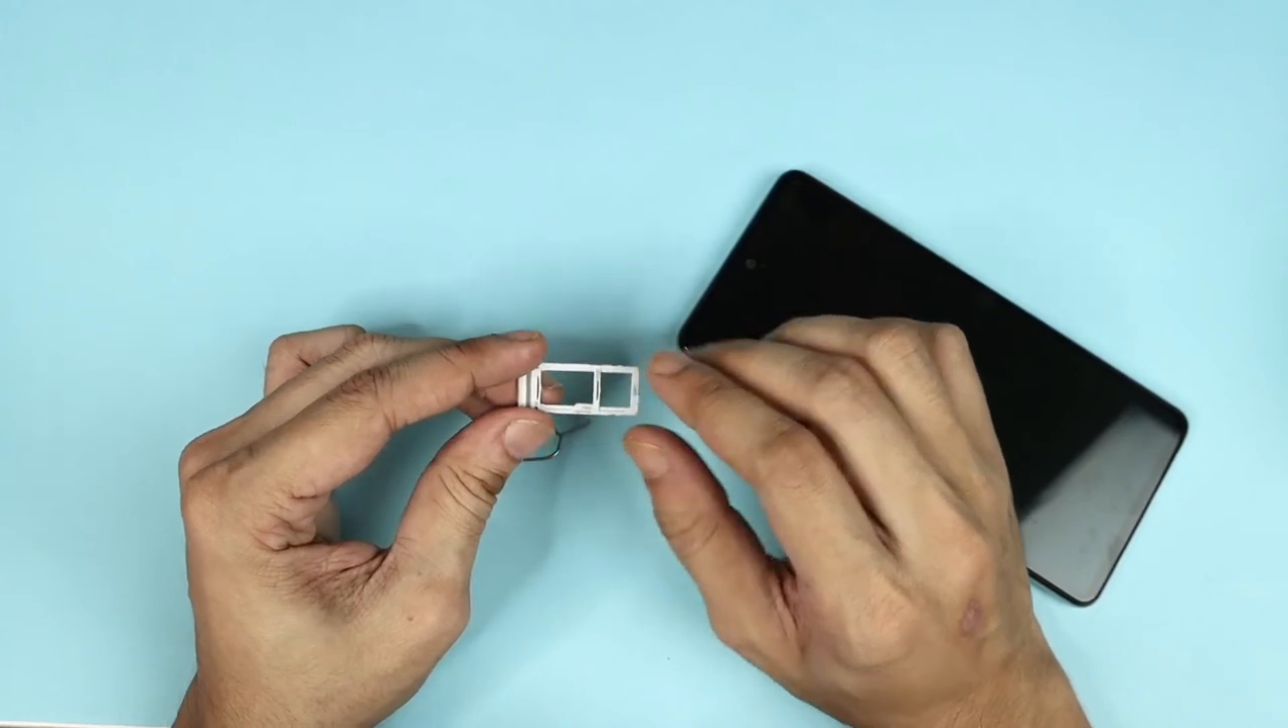As you can see the sim tray just popped out.